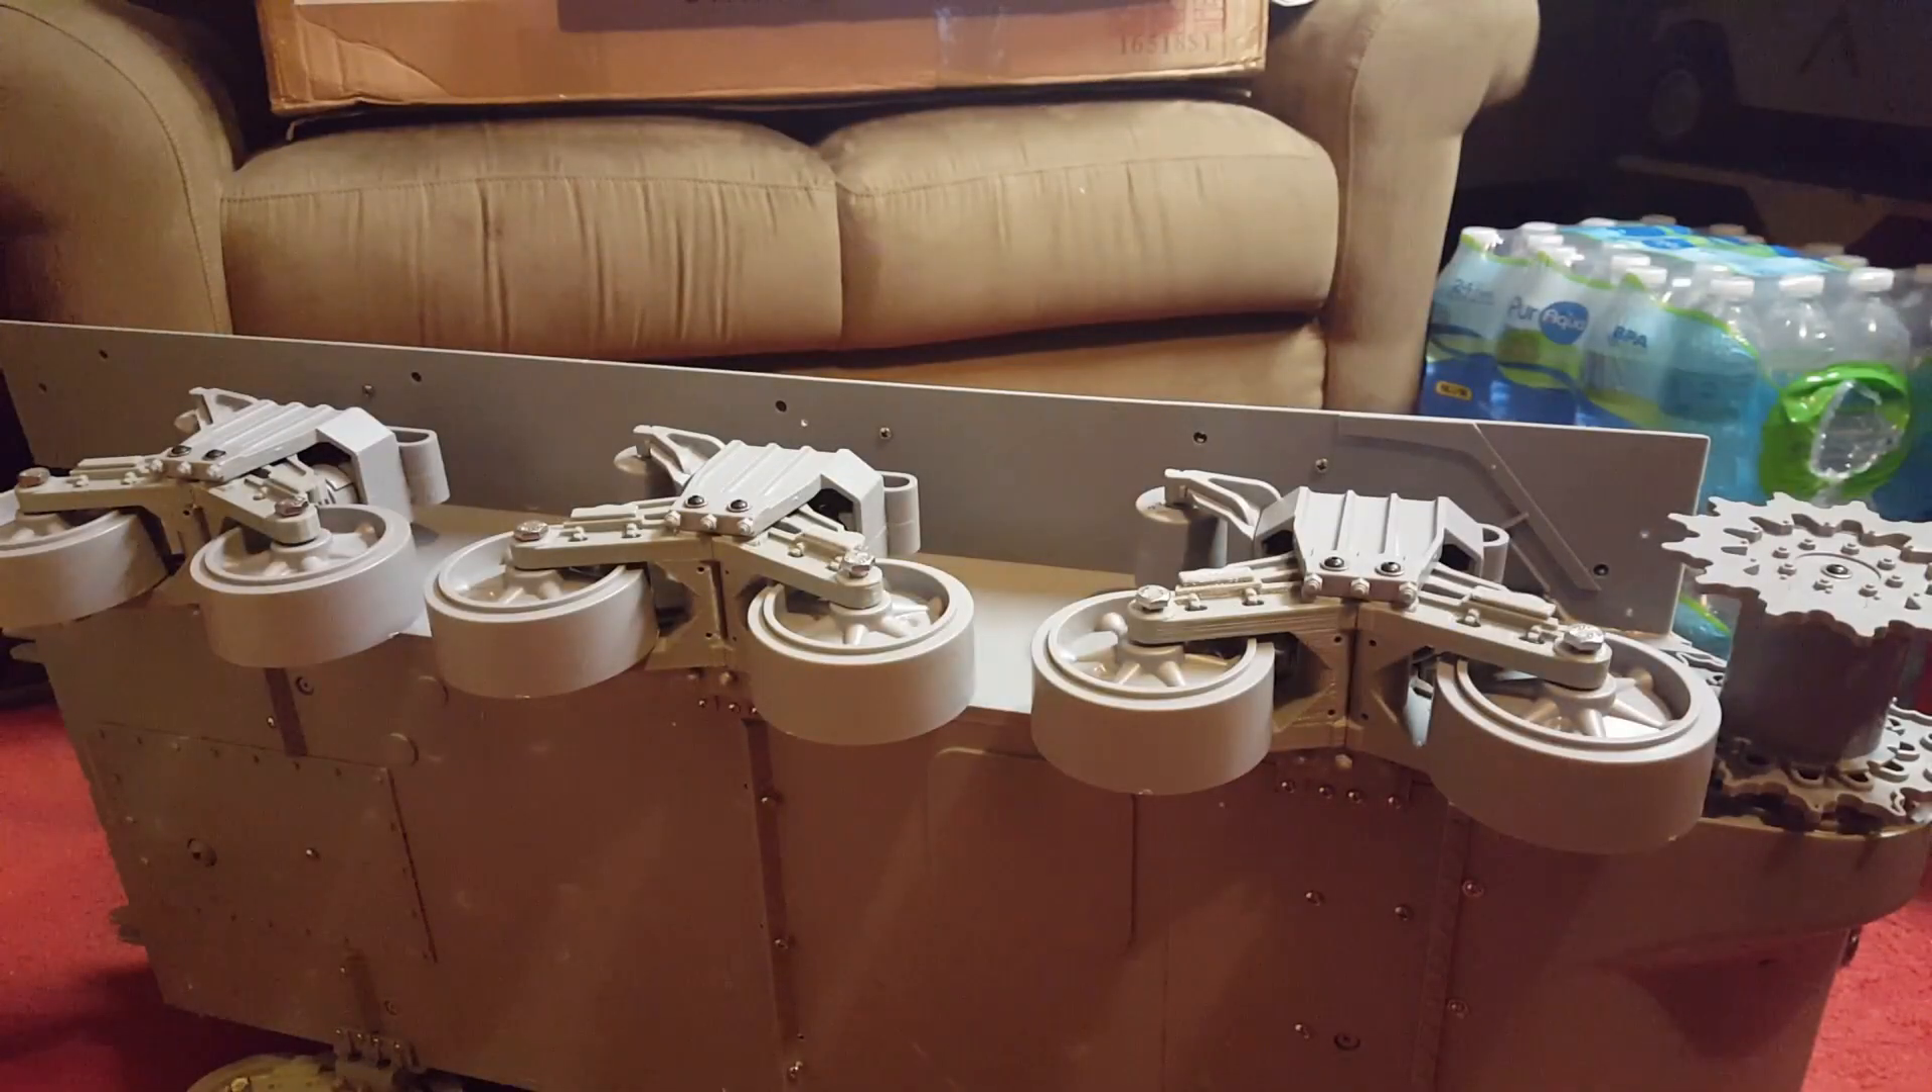So here I have all my suspension units fitted to the tank.